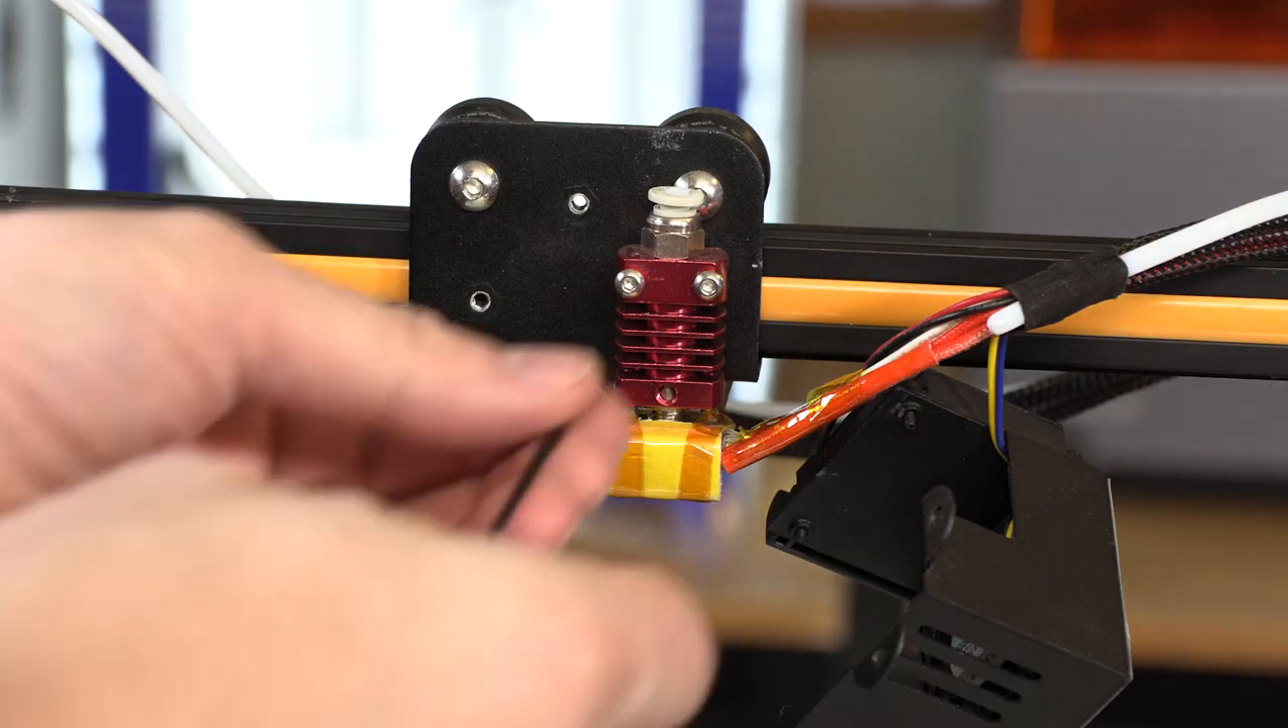With the fan and fan shroud off, the cooling block is exposed.